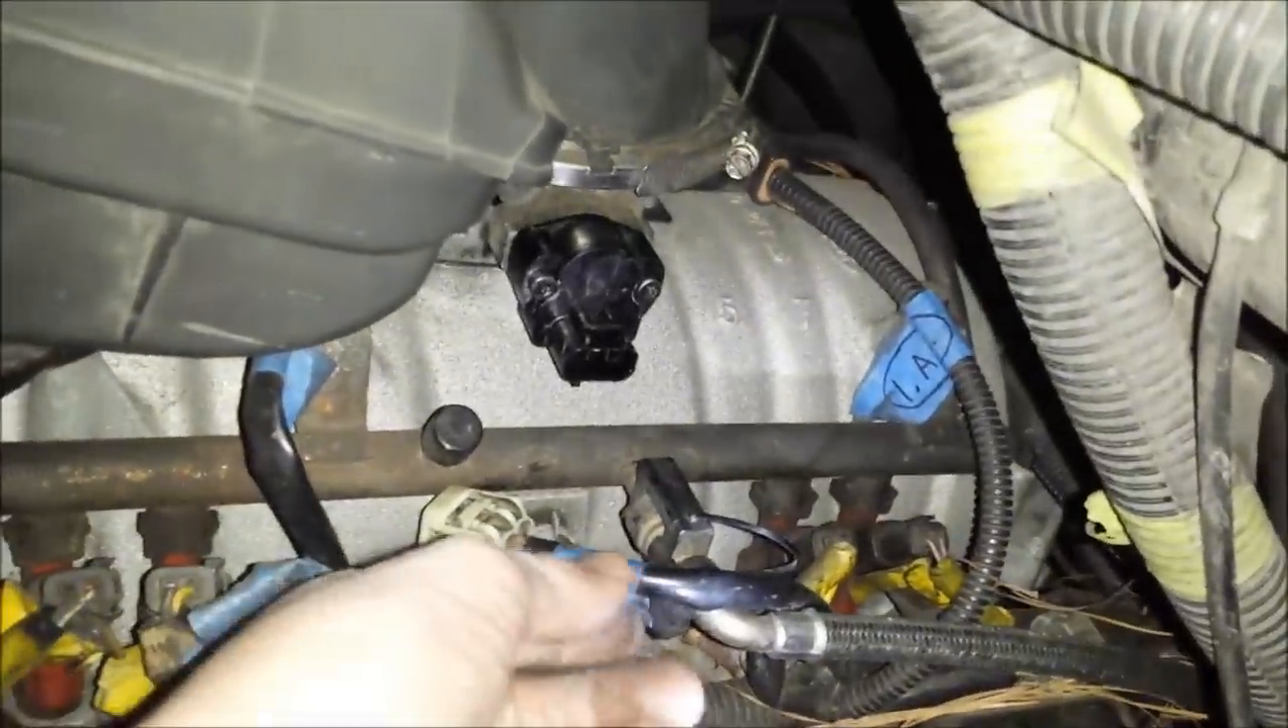So the last thing we've got to do is reconnect the electrical connector.